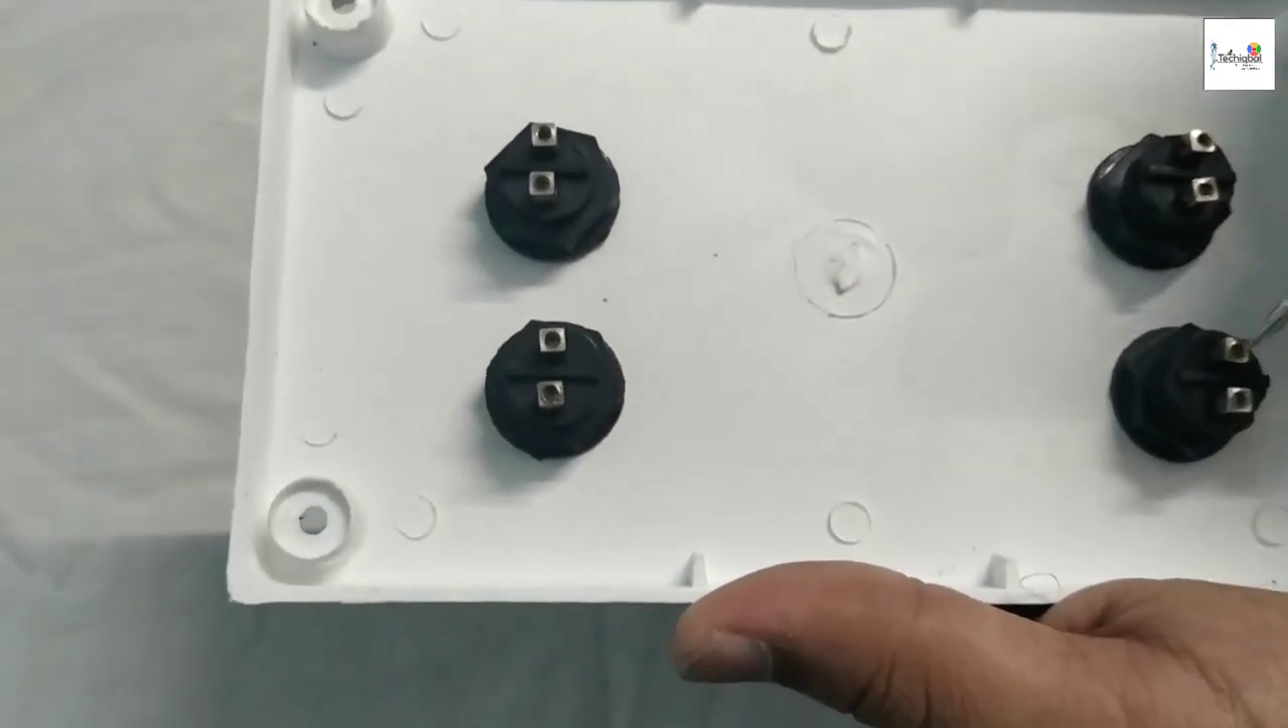अब देख सकते हैं मैंने push switch switch board में लगा दिया है।